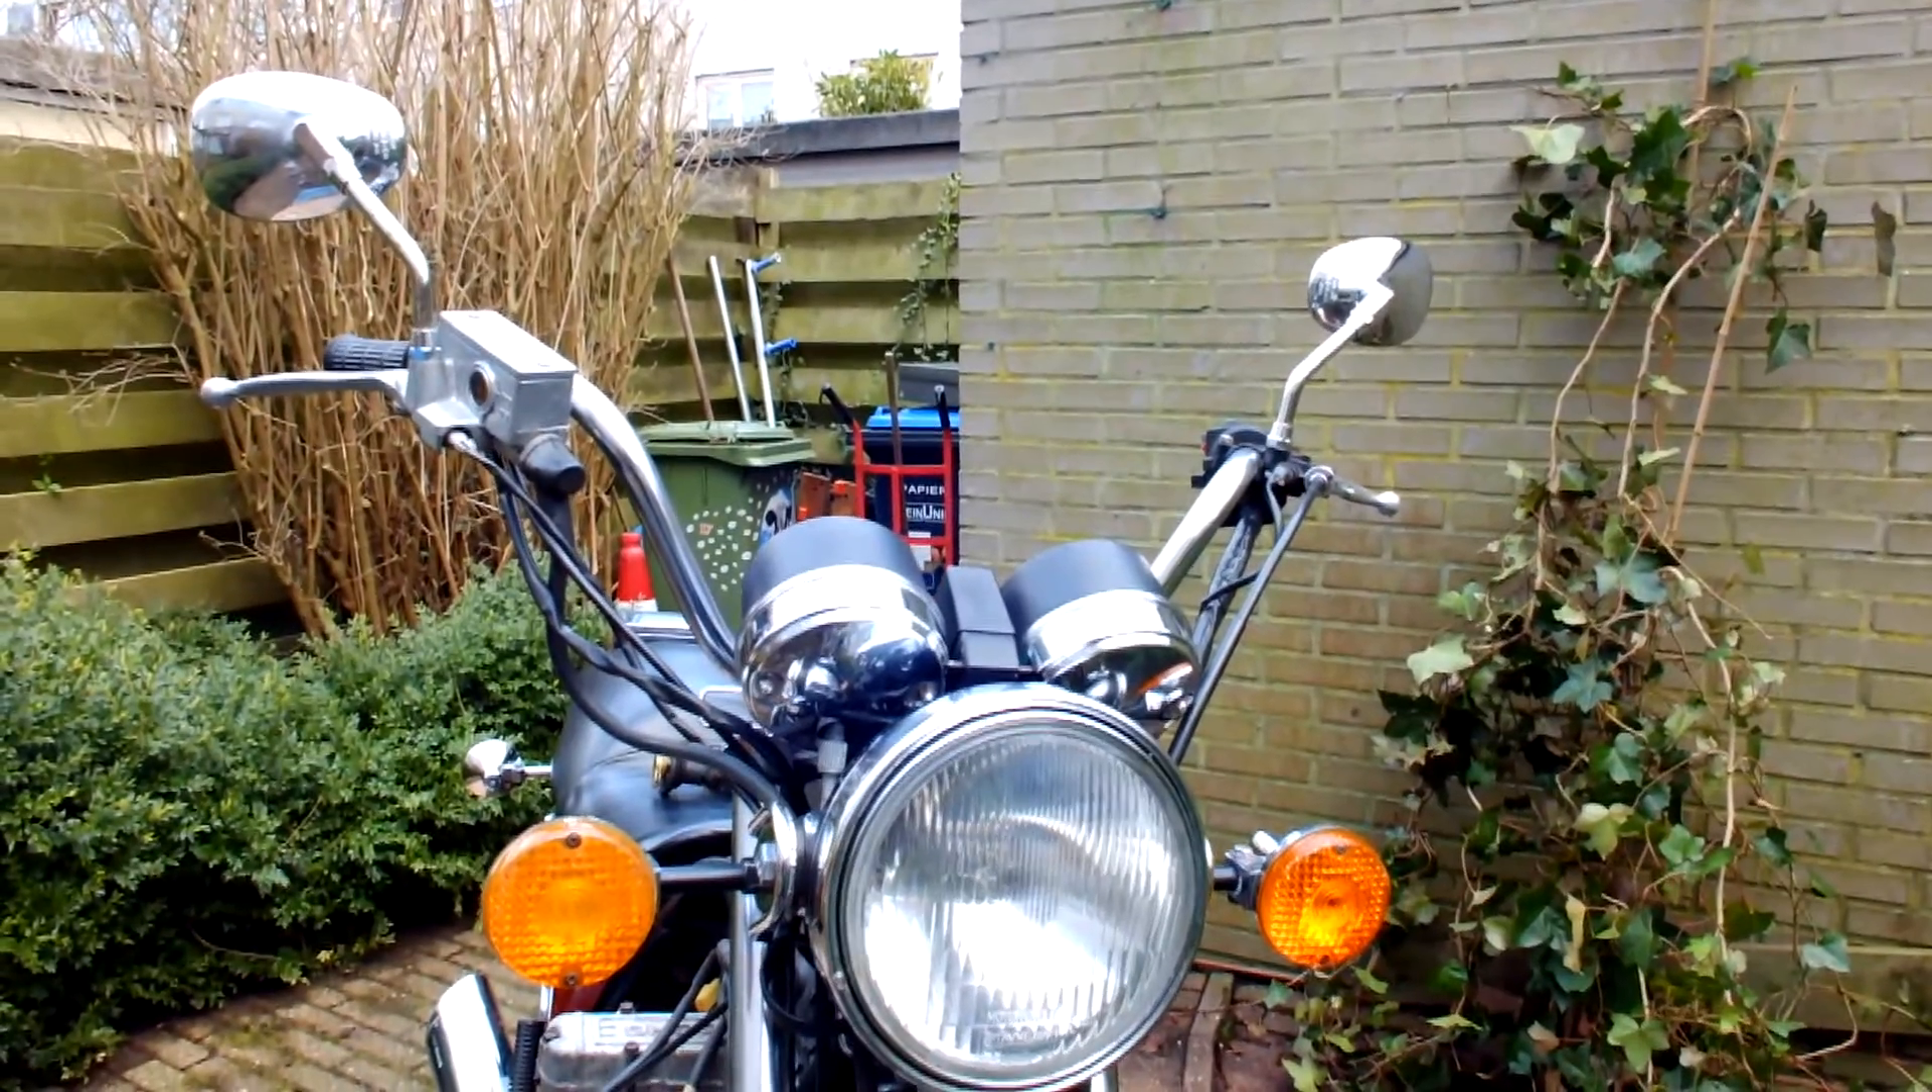I, at least for the moment, fixed on these original bars. As you can see here.